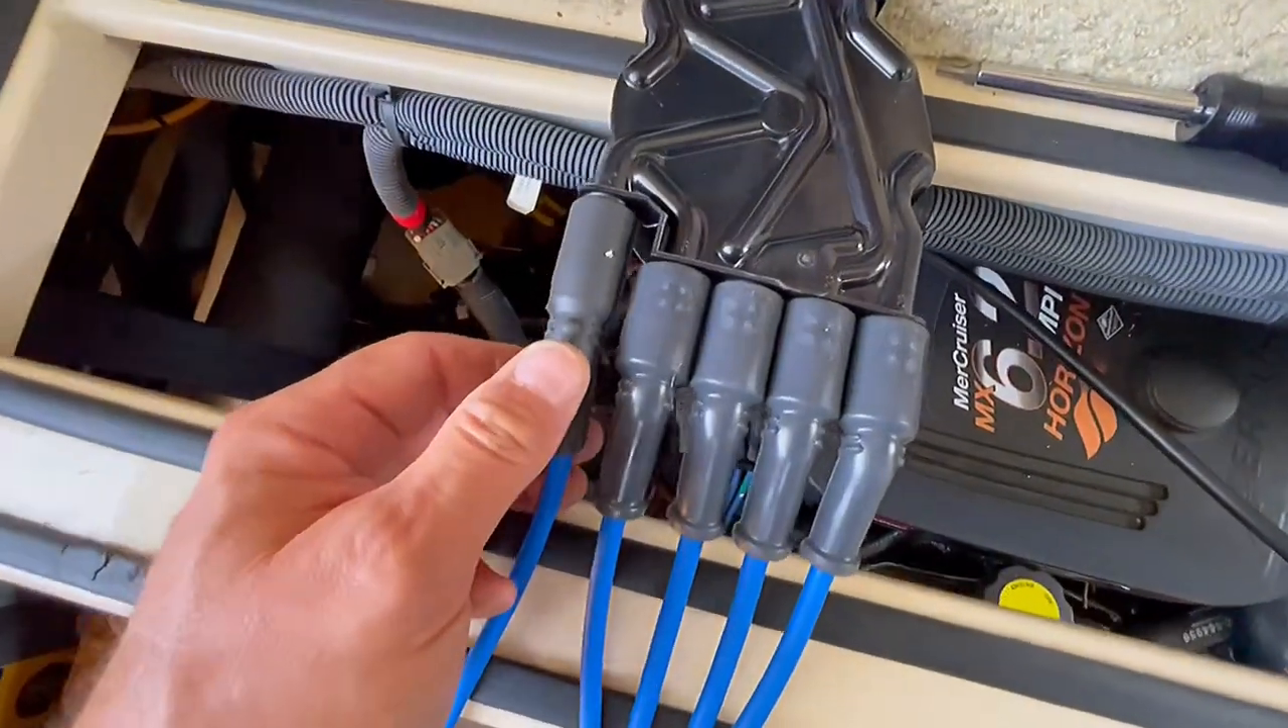There's the coil wires all set up.